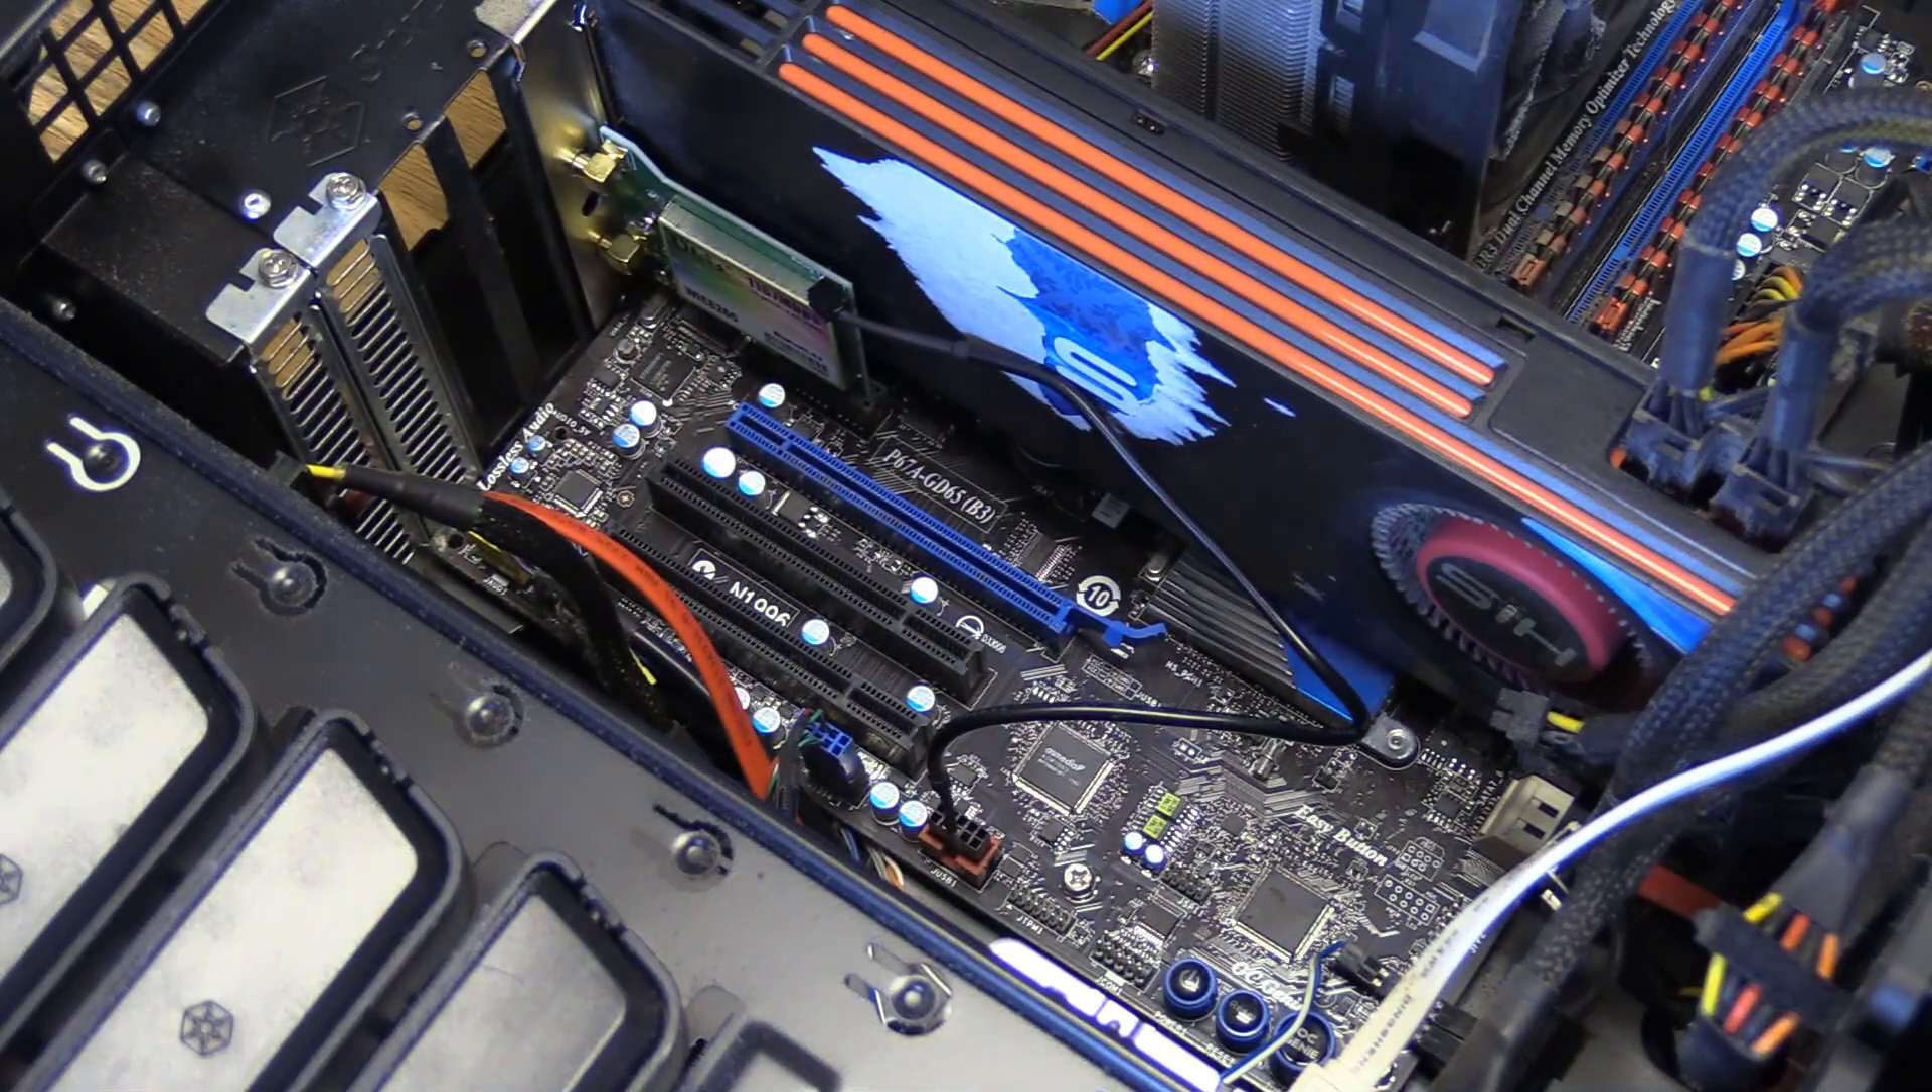Okay, so now your card is installed.